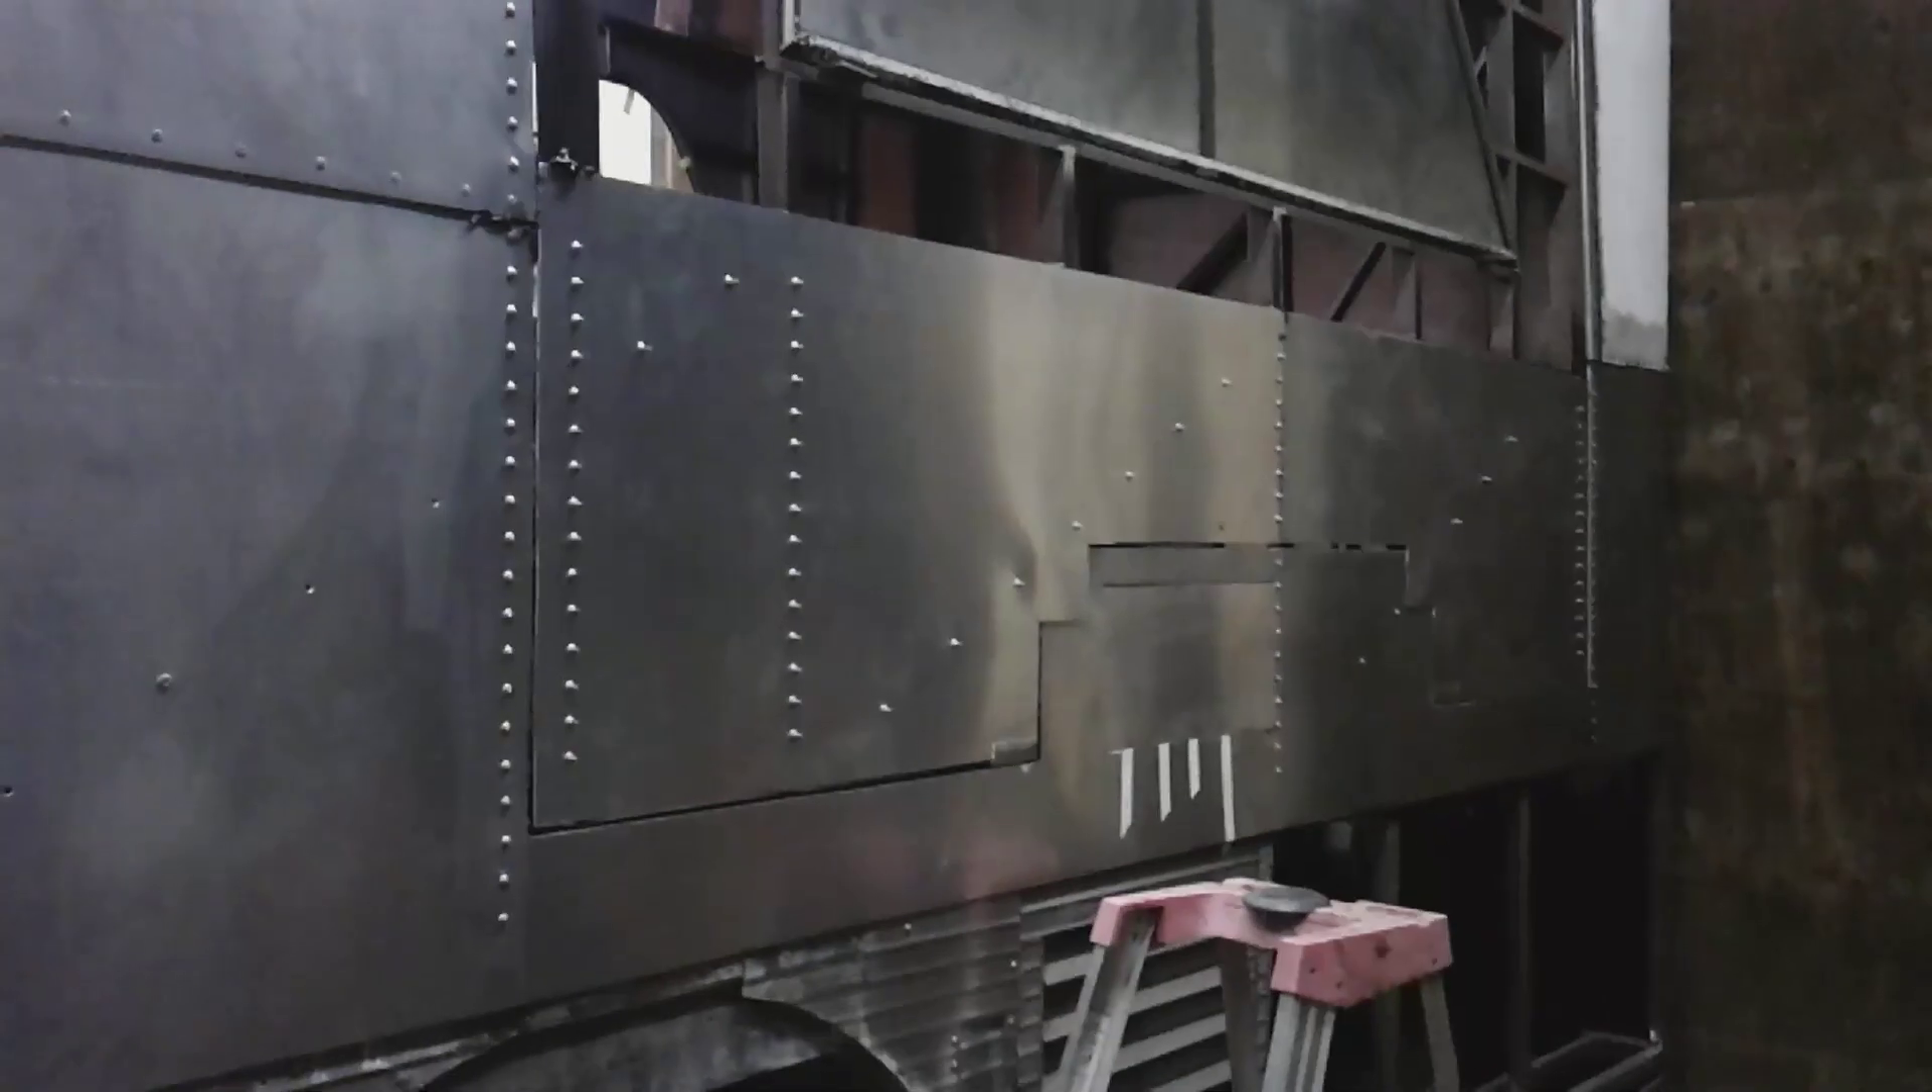Lower skin is all riveted on.